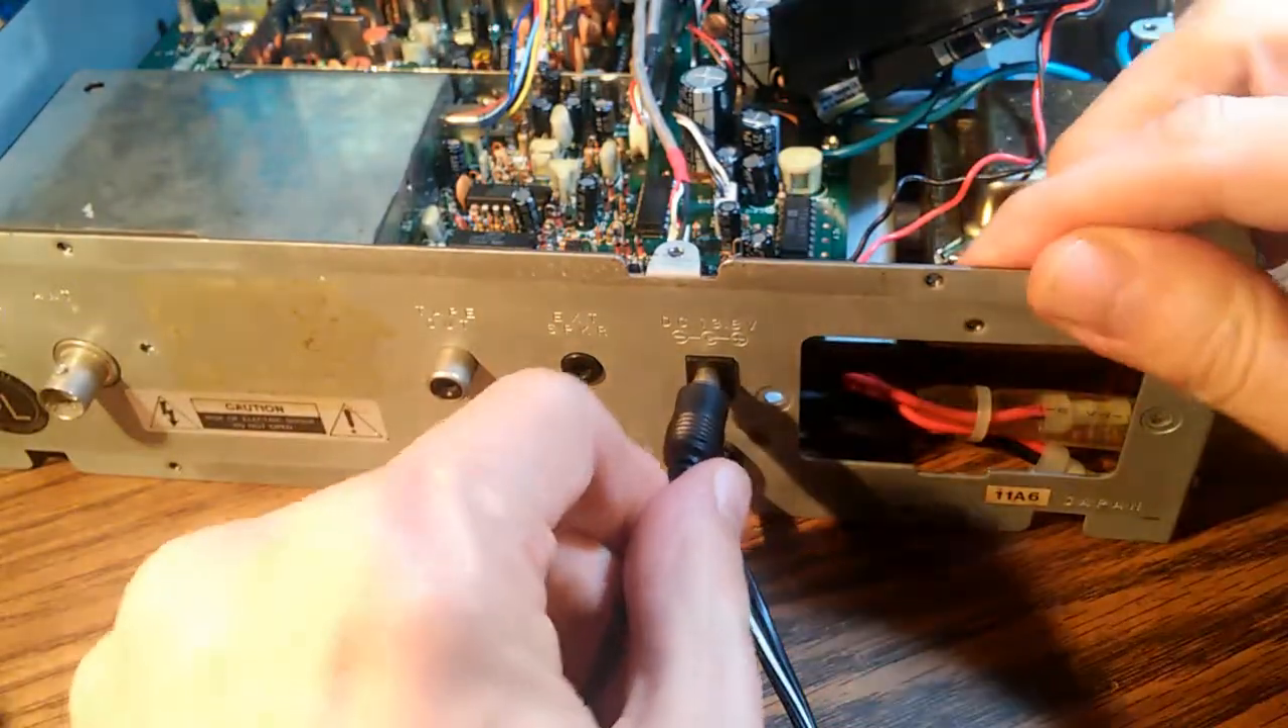I just happened to have lying around a 14-volt power supply, and the plug just happens to fit.